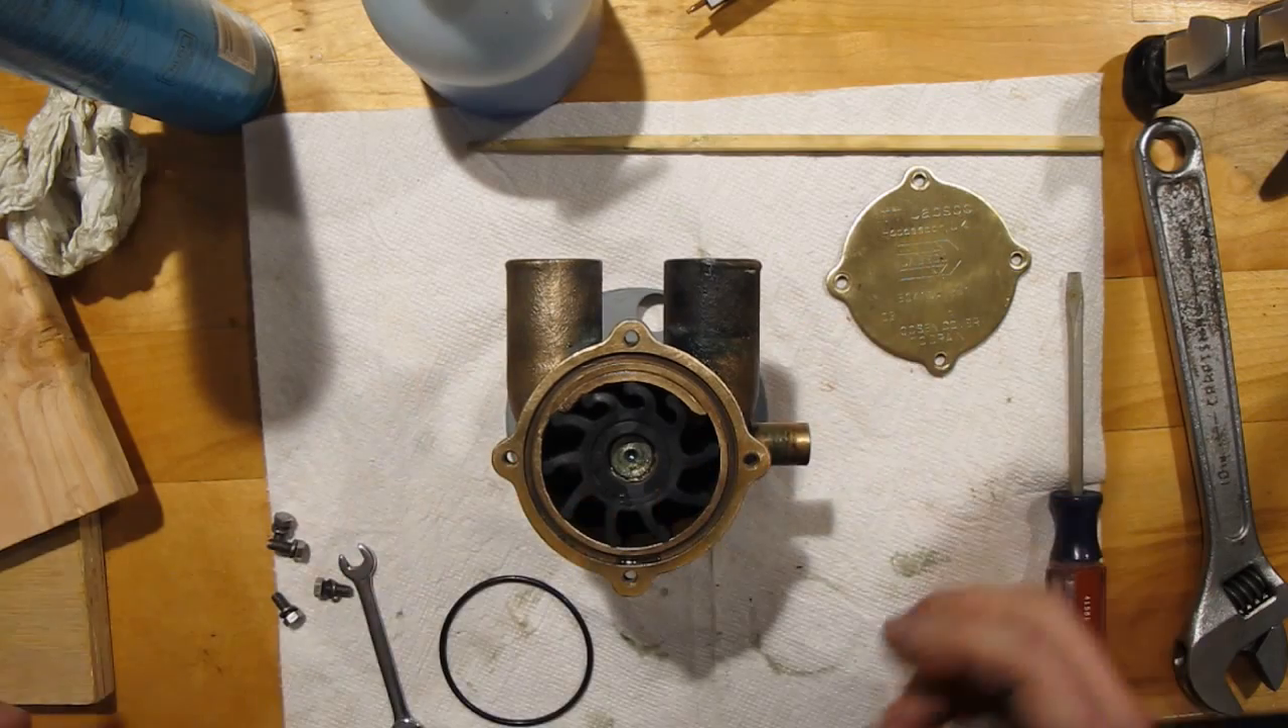There's your impeller. That's down in place.